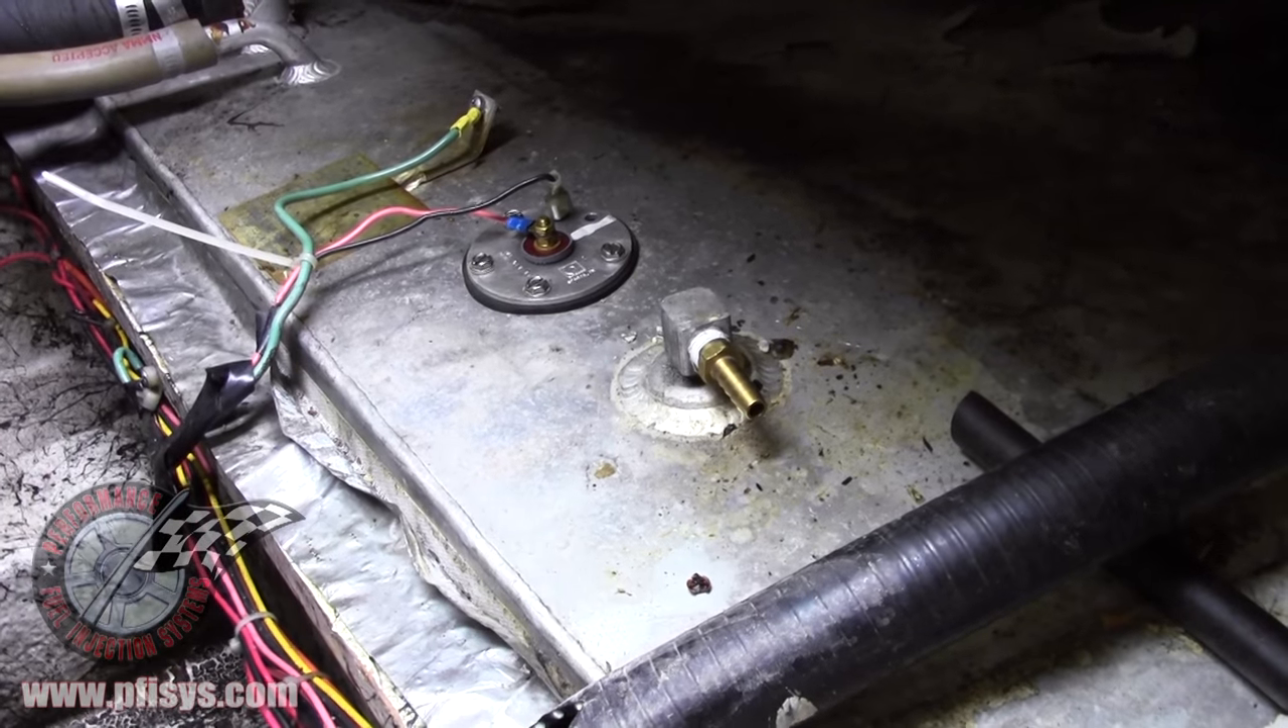On the fuel tank, we've taken the gas line off and put a barb fitting in.